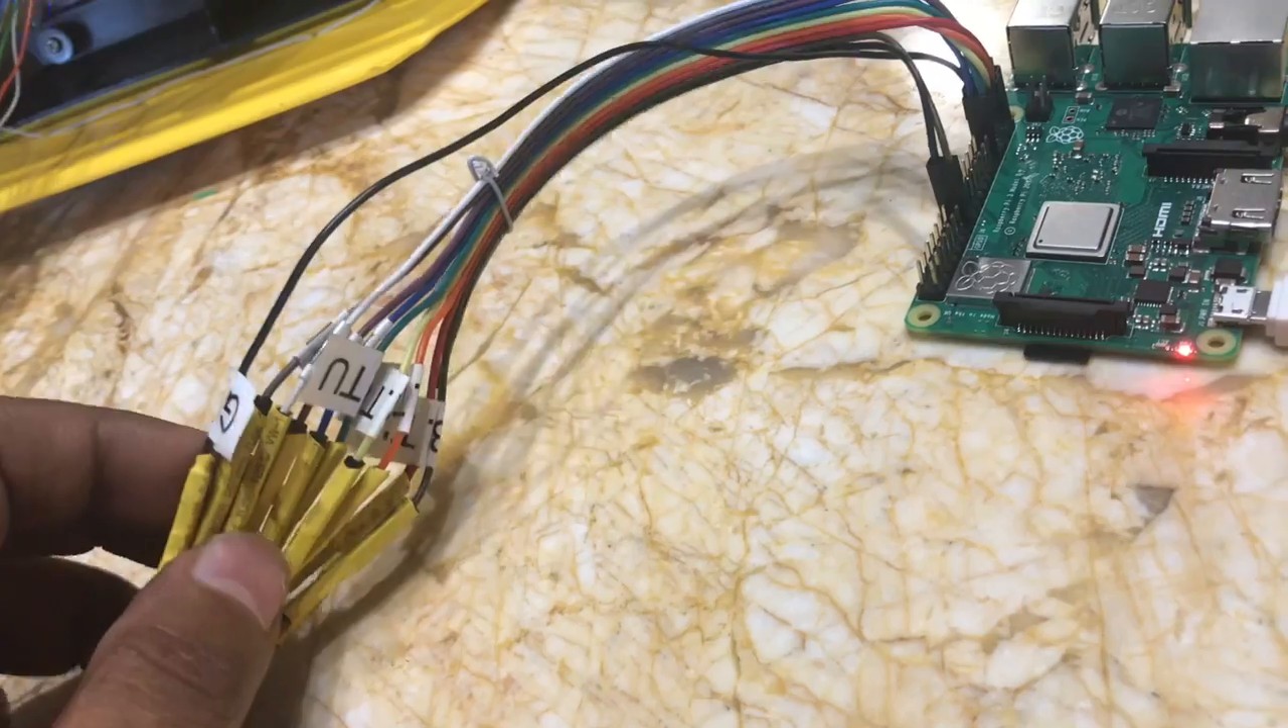So we have insulated all the connectors. So that they don't connect with each other or cause any kind of short circuit.